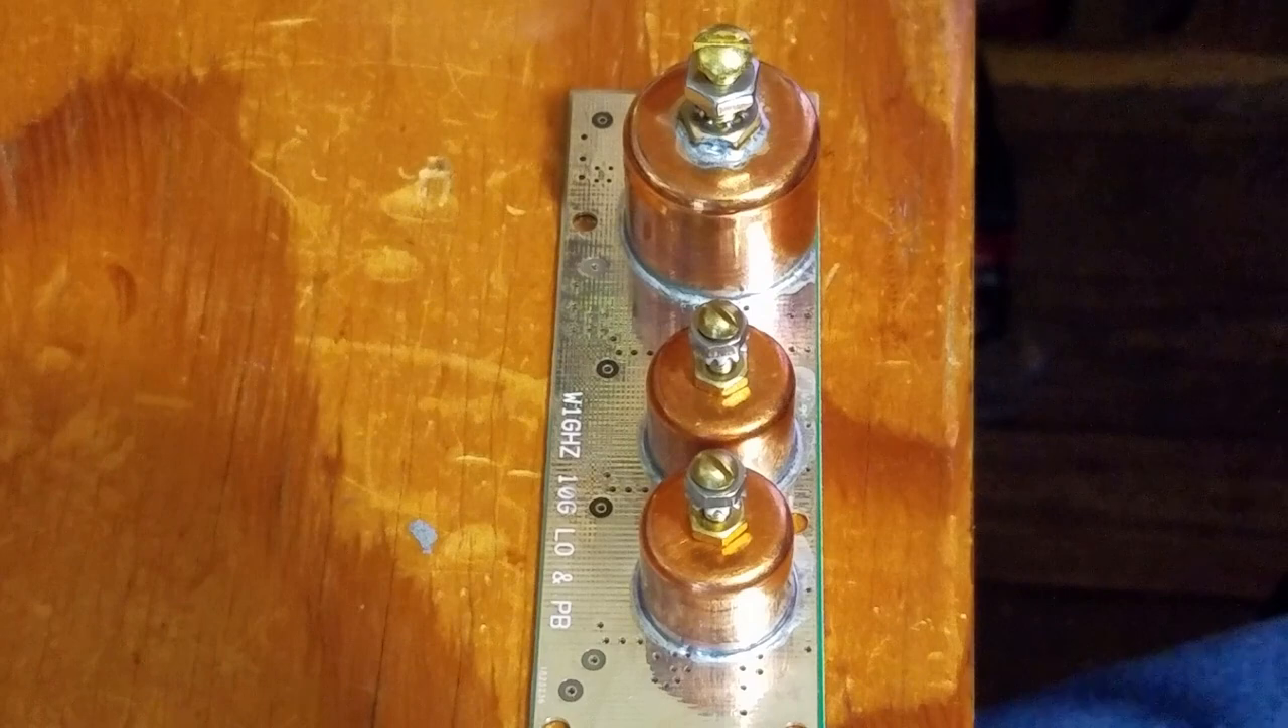Here's the final step of soldering for these pipe caps you've got the tuning screws in place and I've got an extra or a brass nut that I've put on top of each pipe cap to provide extra thread for these tuning screws.